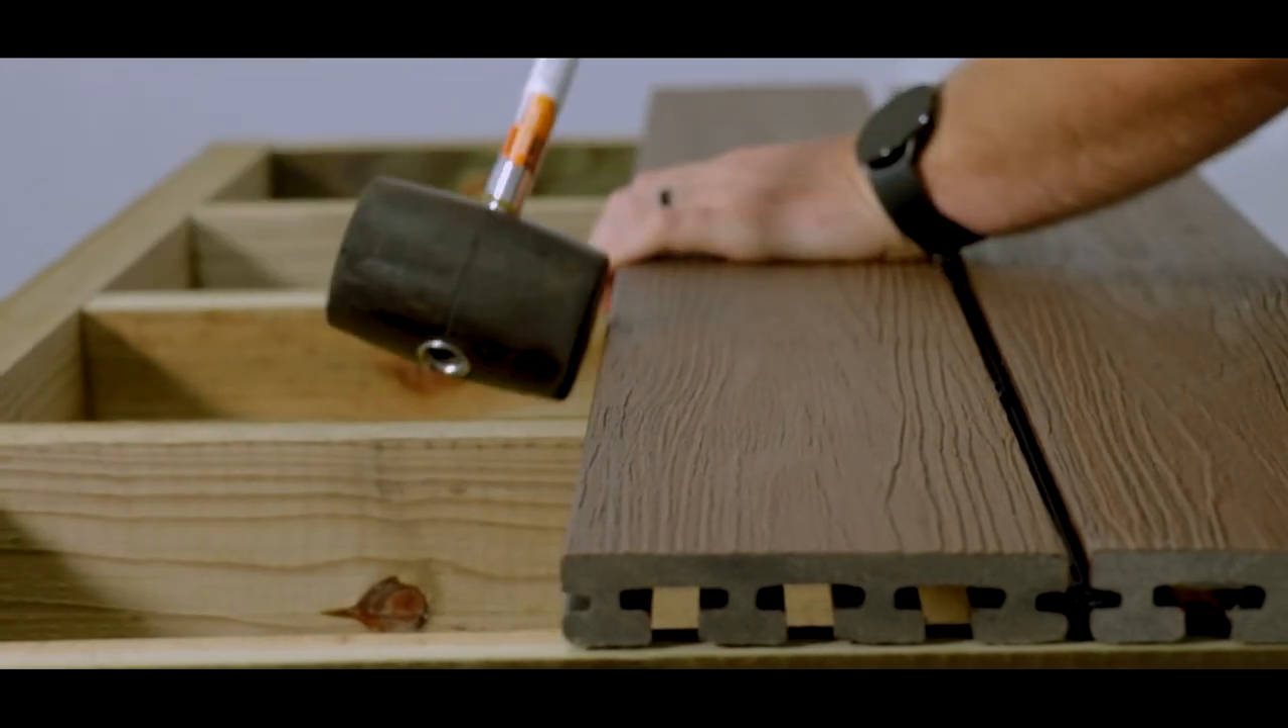You'll notice that the gaps are perfectly set and in alignment.